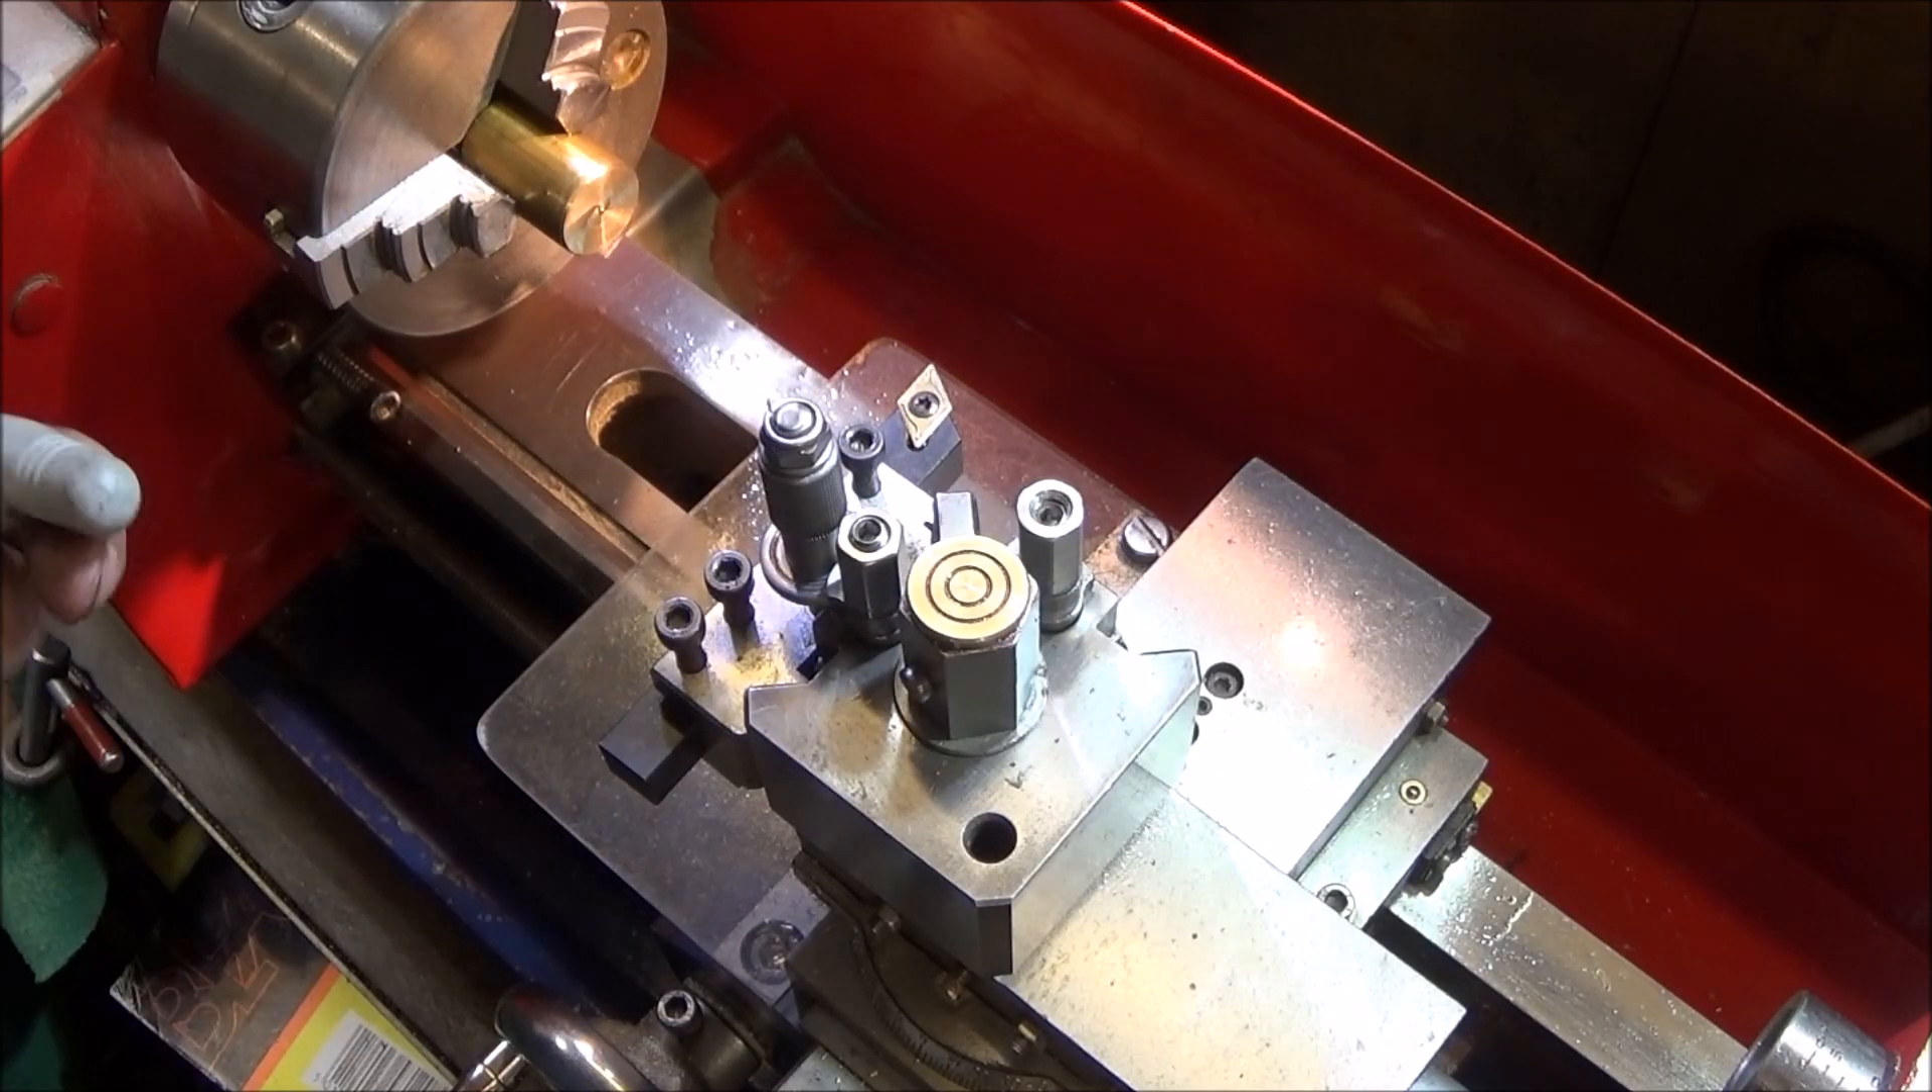And that's the tool post back on the Chinese mini lathe.